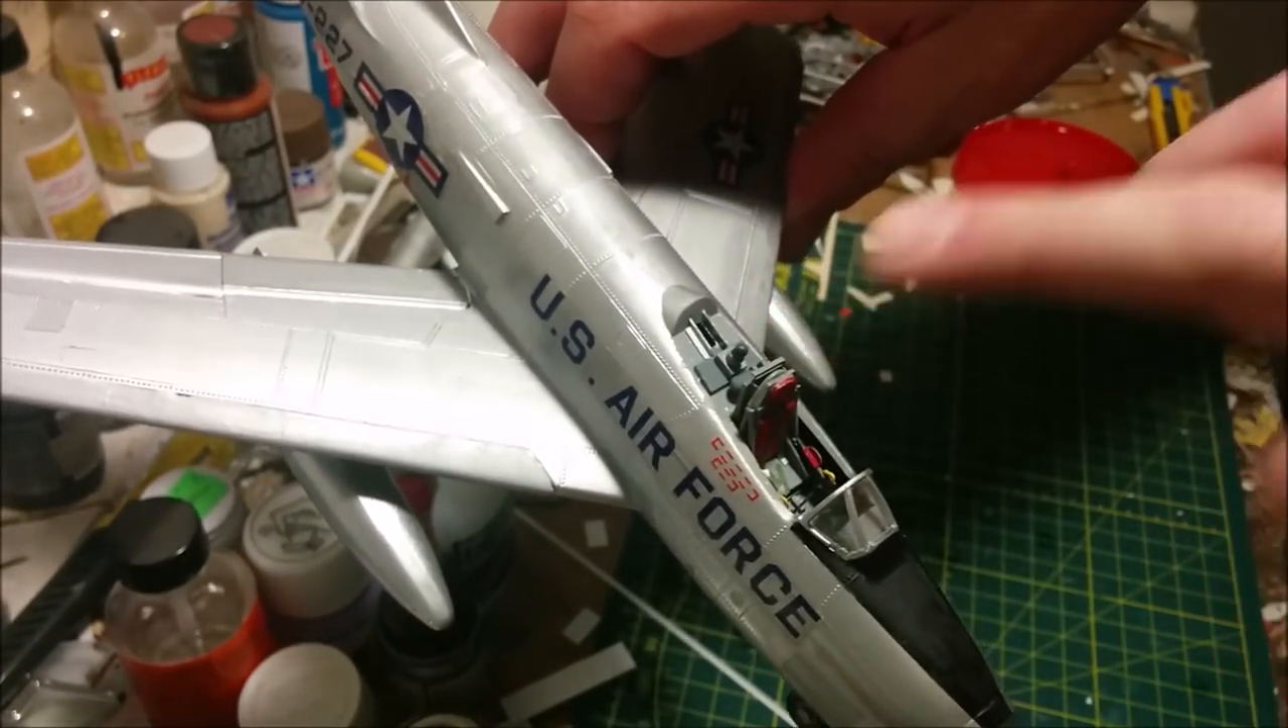As you can see the decals are on.